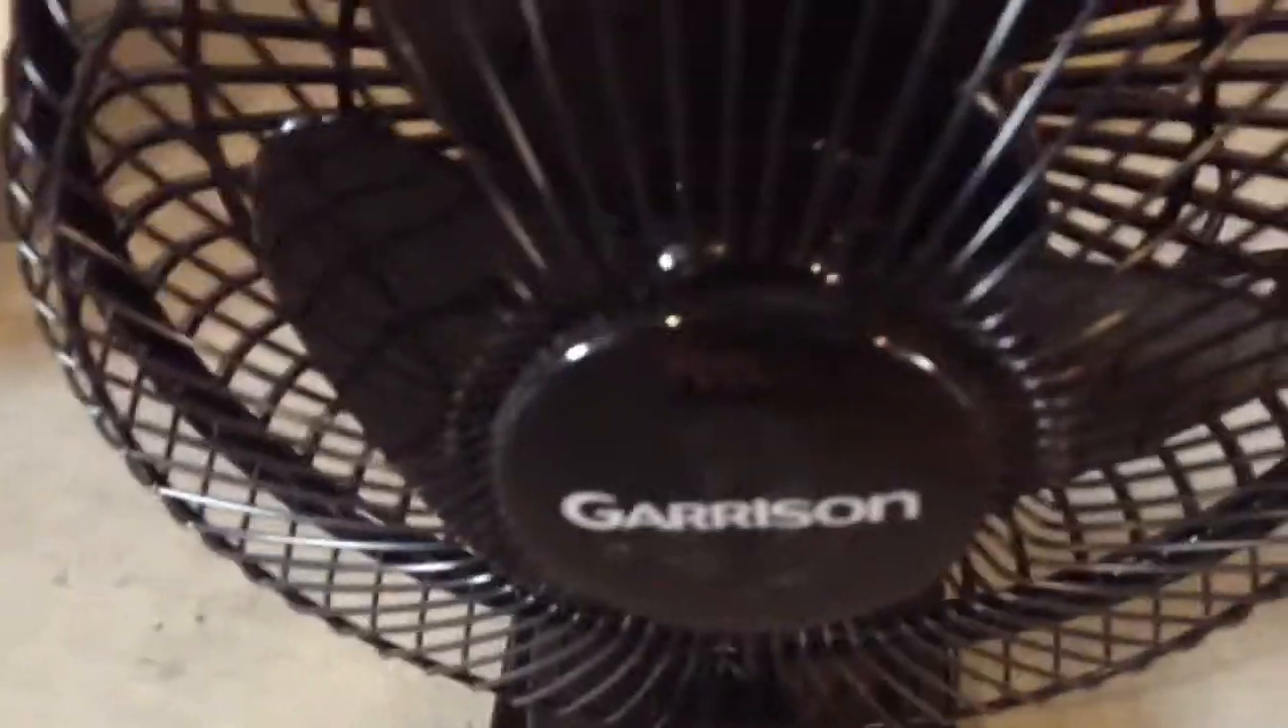So I just put the fan back together.